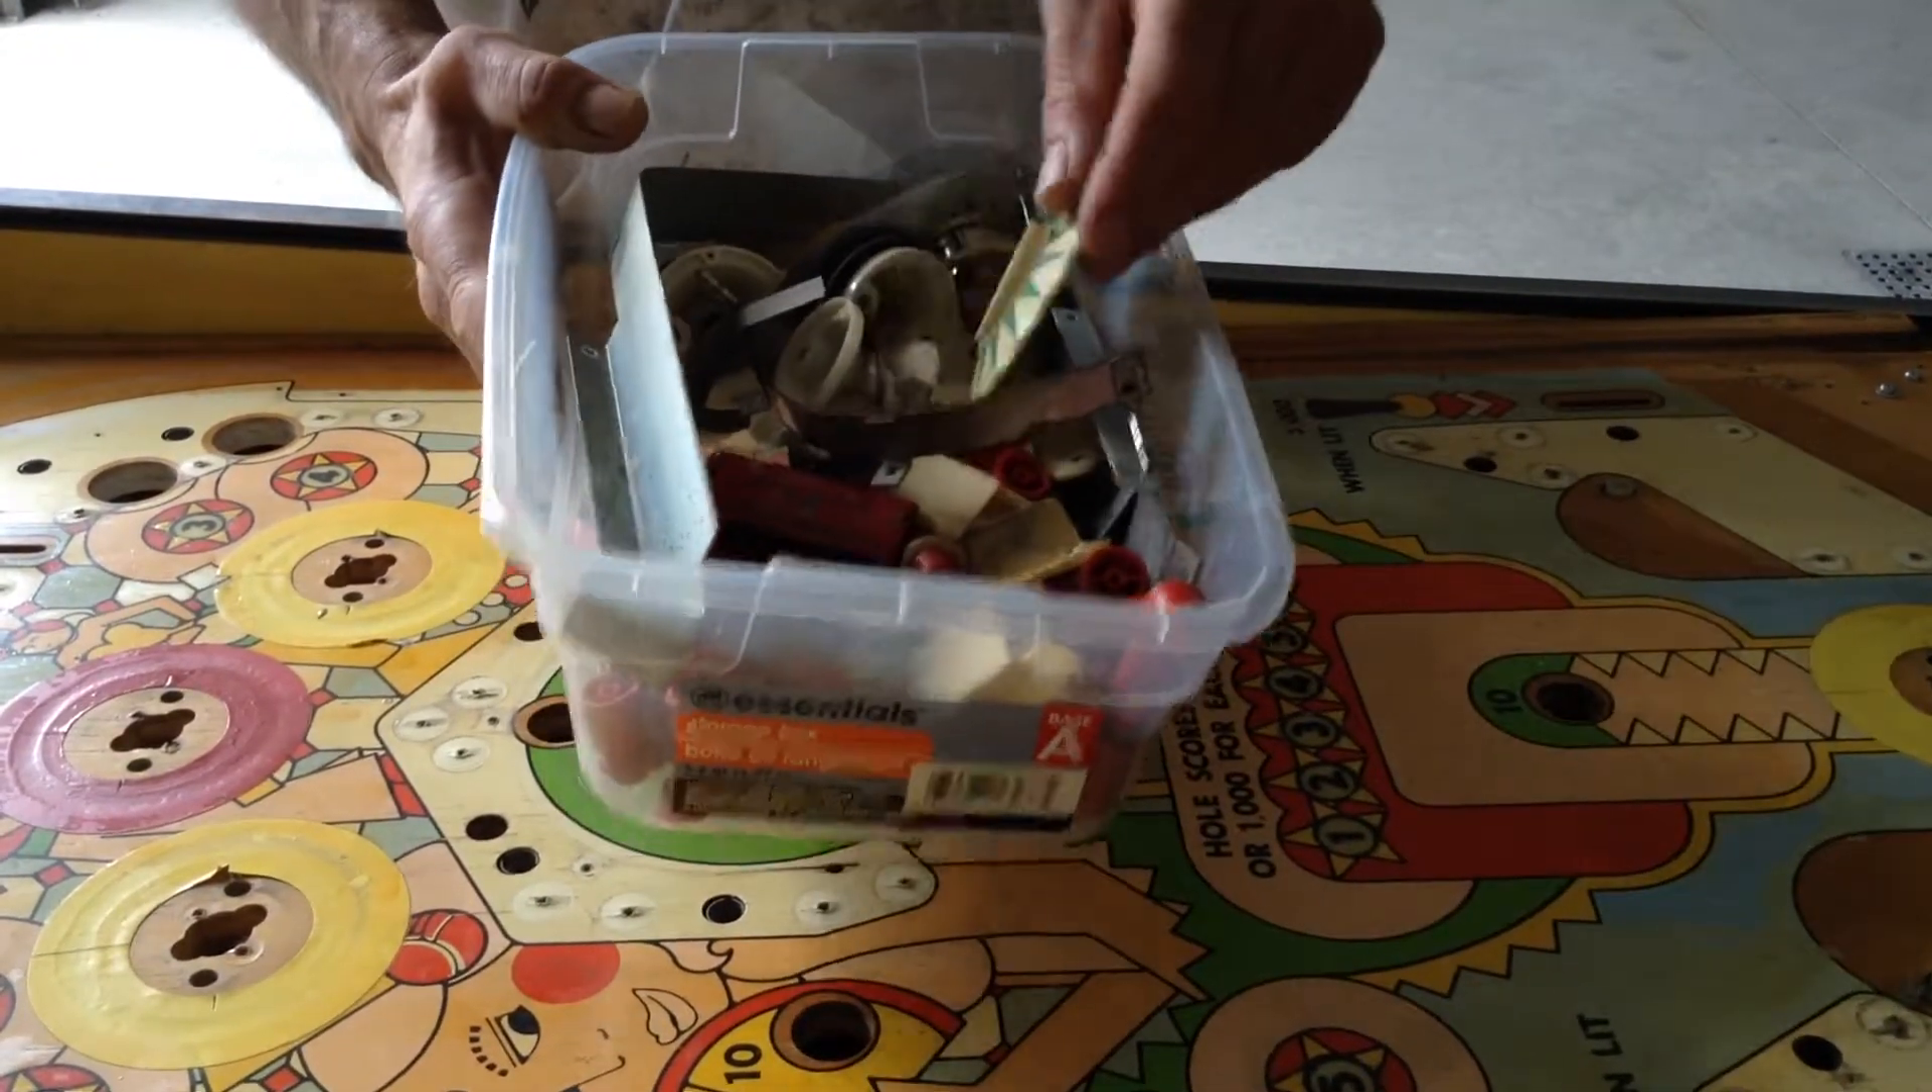I pulled all the parts off. They're all laying in here, all the plastics and so forth.